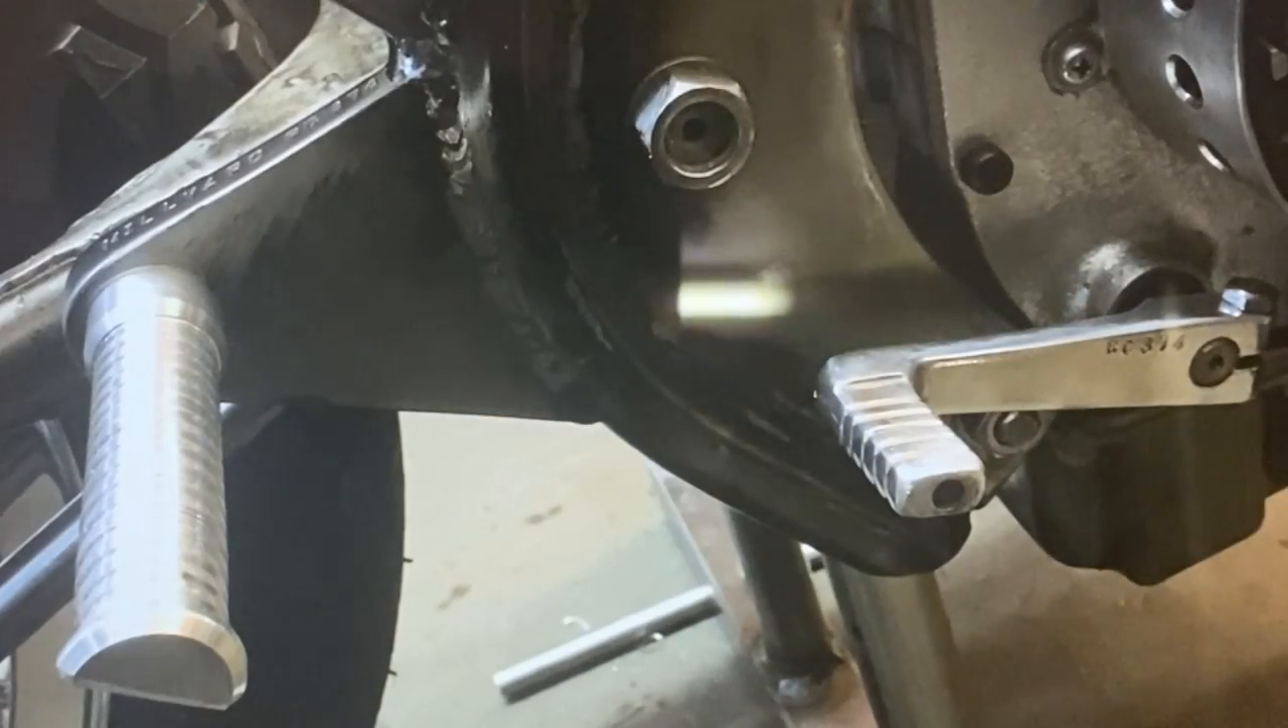The gear lever fits perfect on the bike, and here you can see the rear footrests made, and the hangers welded onto the frame.